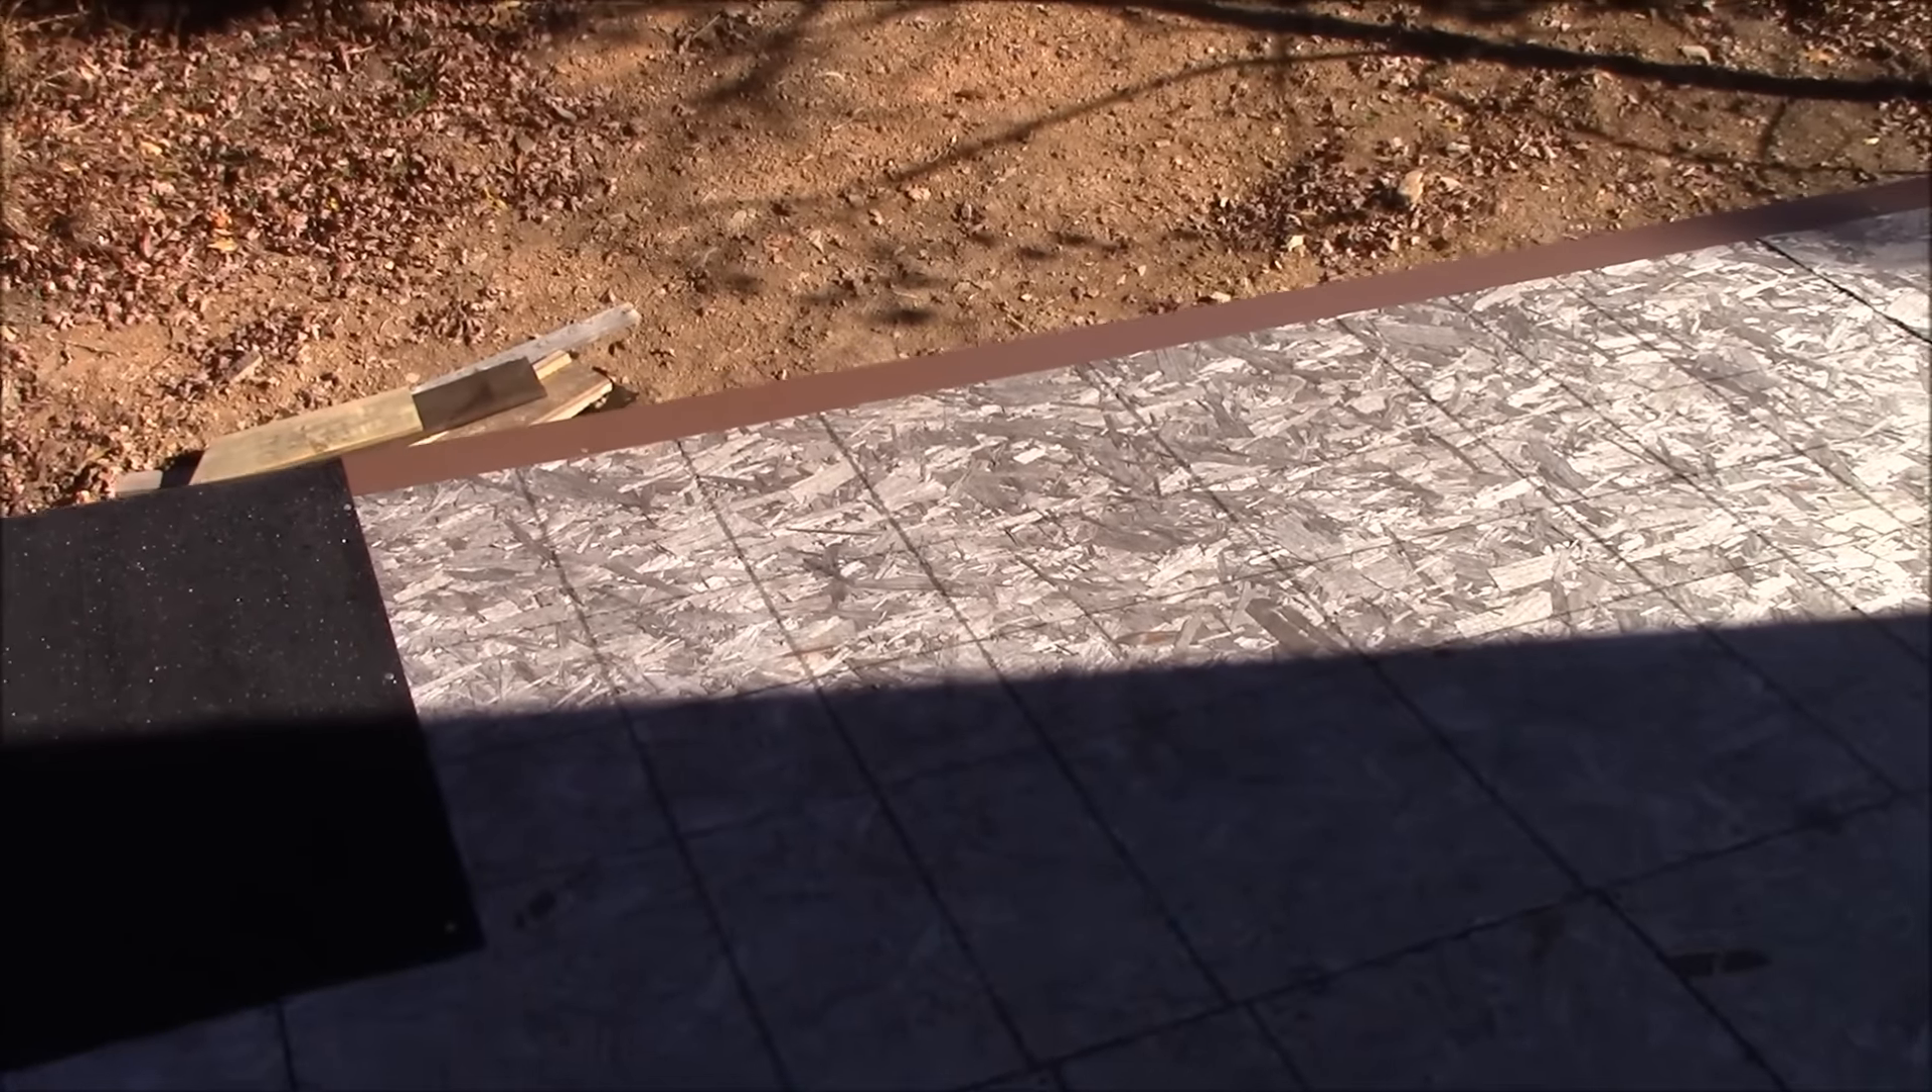Okay you can see there's a little section here that there isn't any ice and water shield on and that's because I have run out of it.